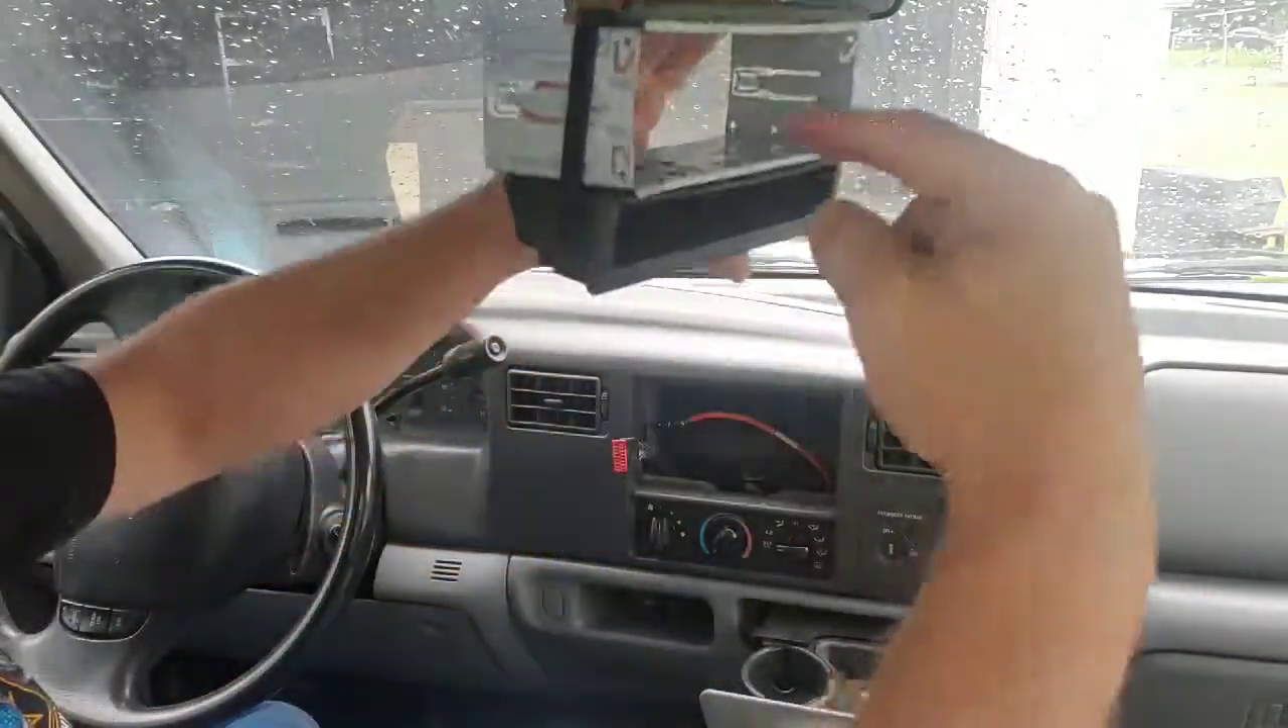Okay after a little prodding we got the stereo out.